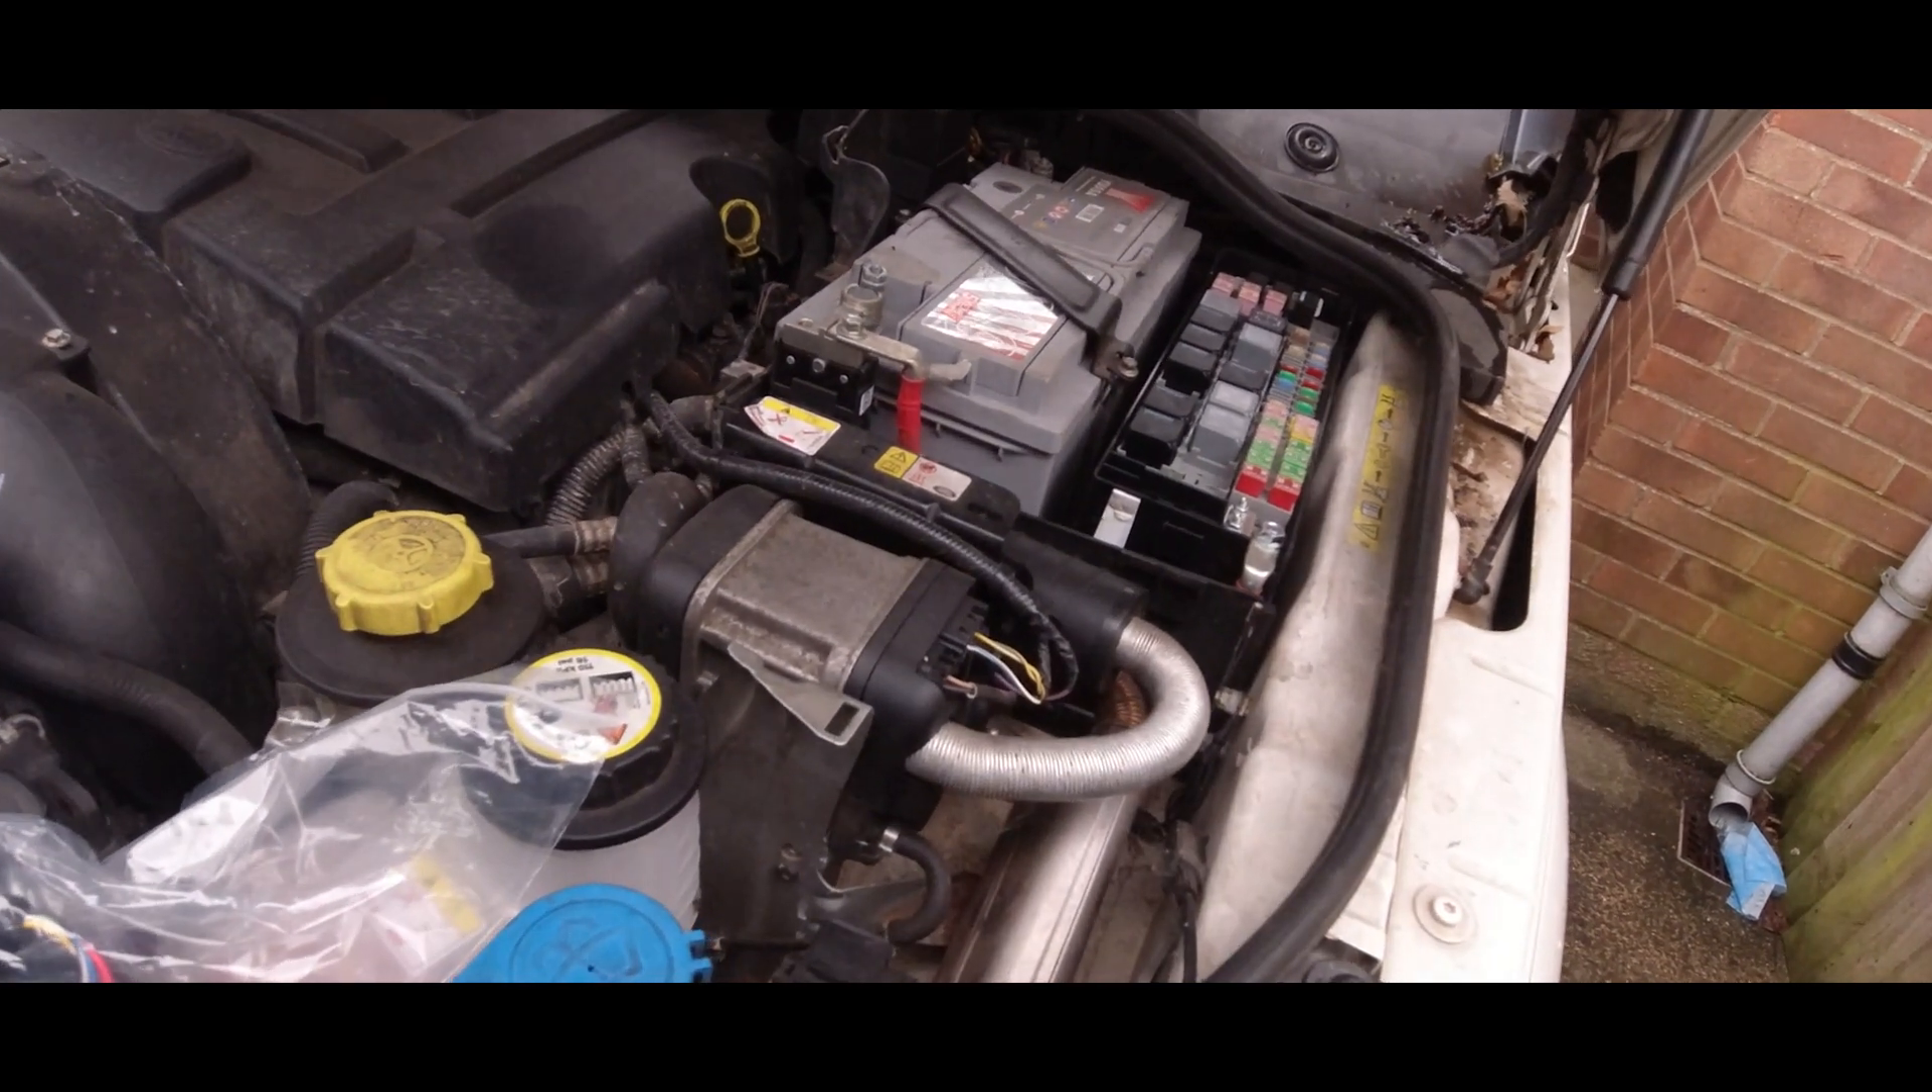I've already removed the battery cover and the cover for the relay box.